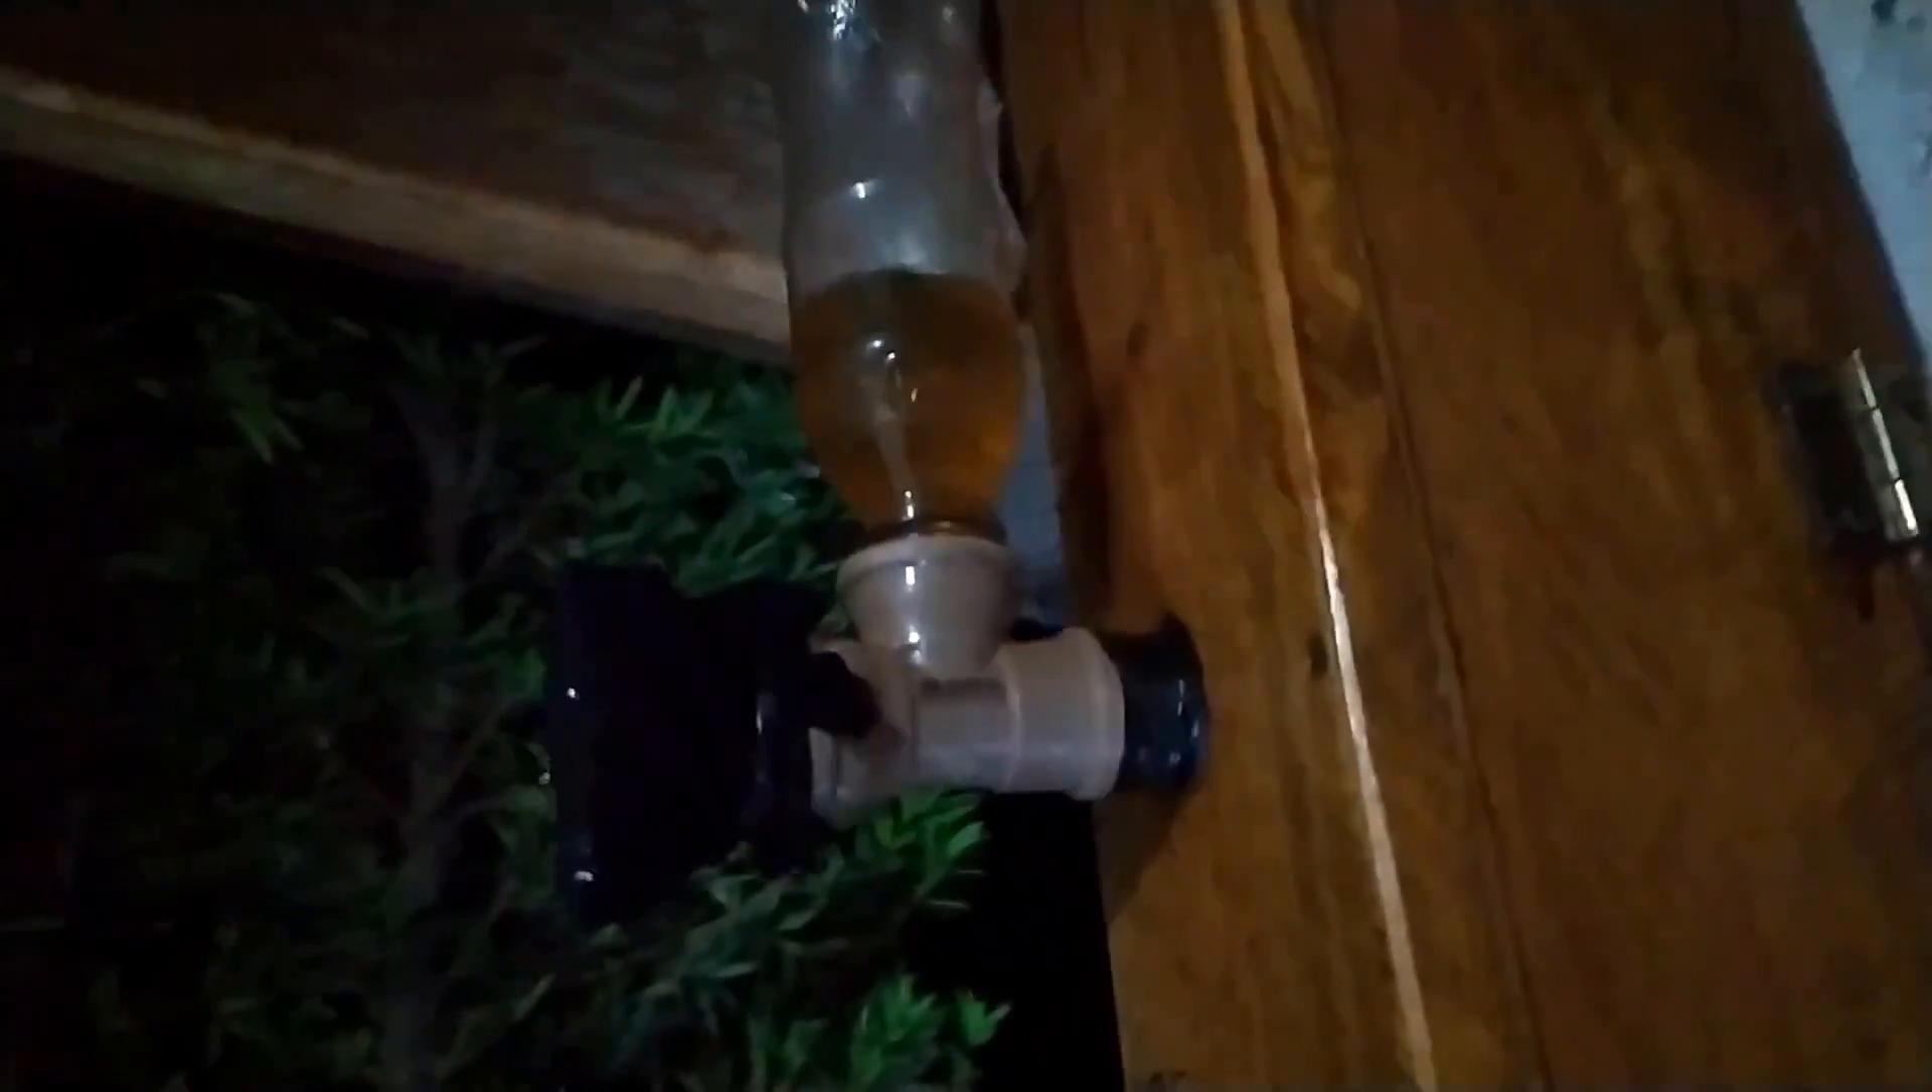Então tá aí o nosso alimentadorzinho instalado, ó.